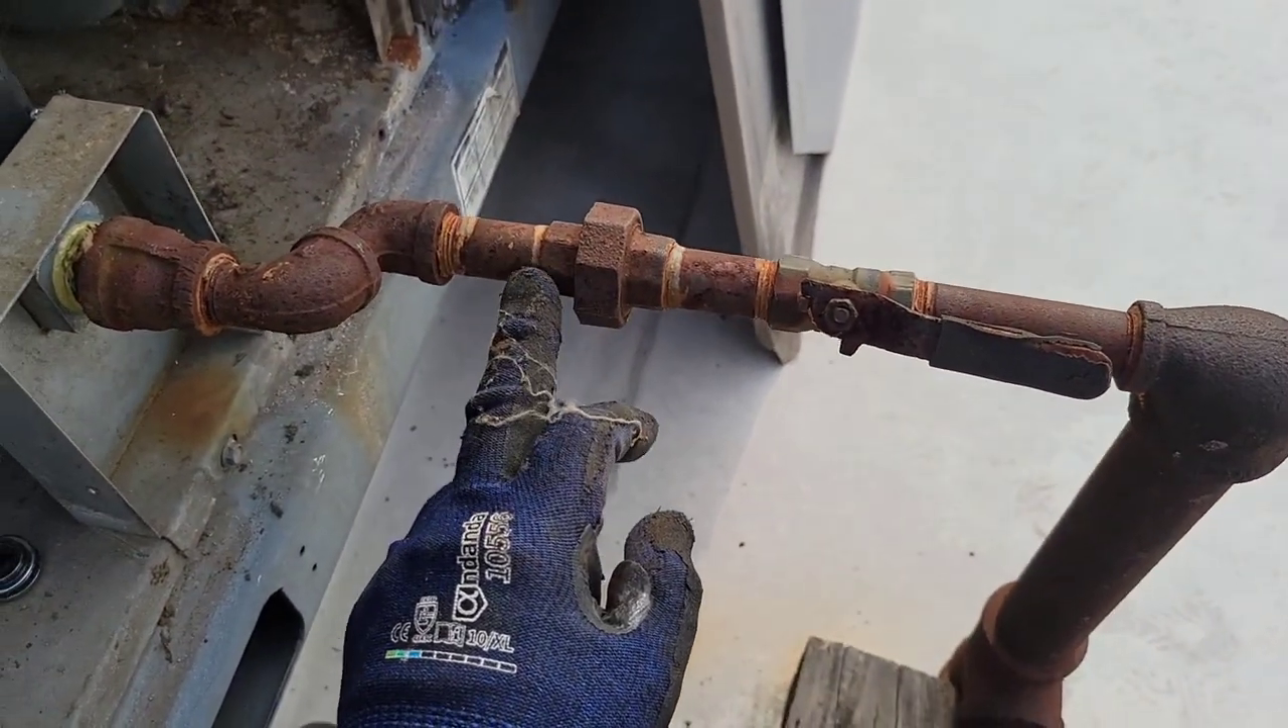And we've got the union tied back together.